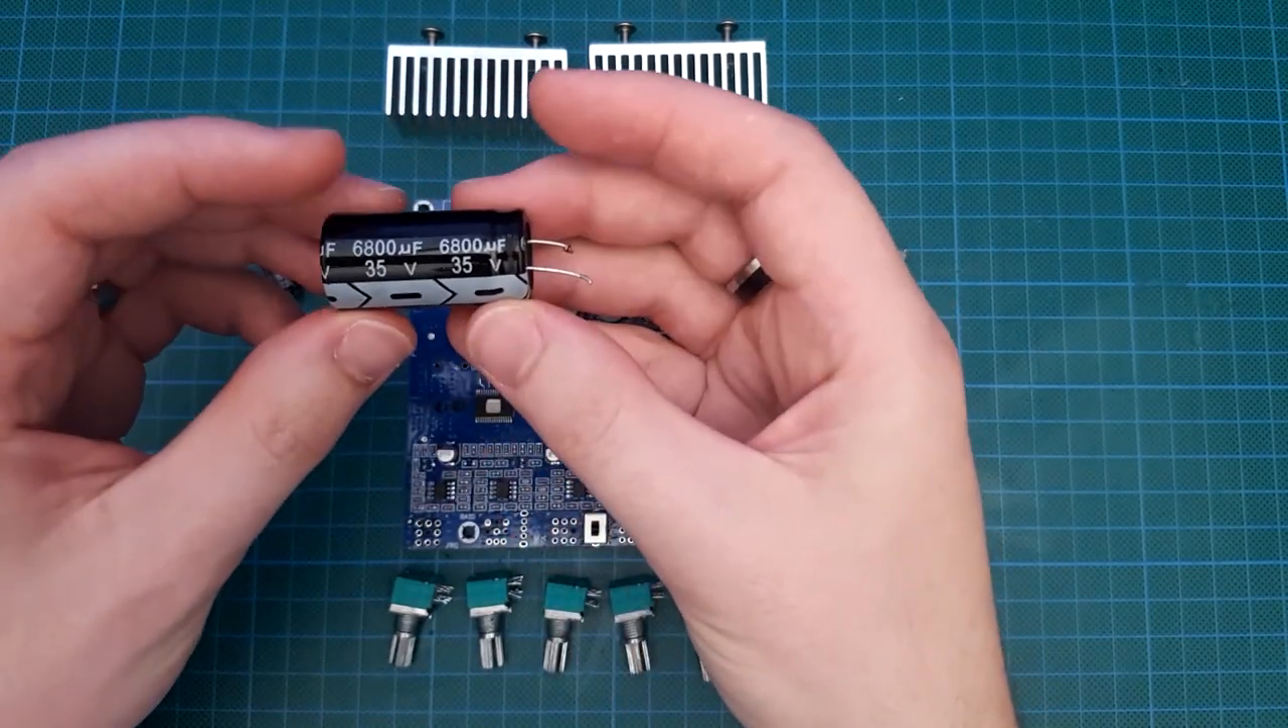On the side here I have removed the rather large 6800 microfarad power input filter capacitor.